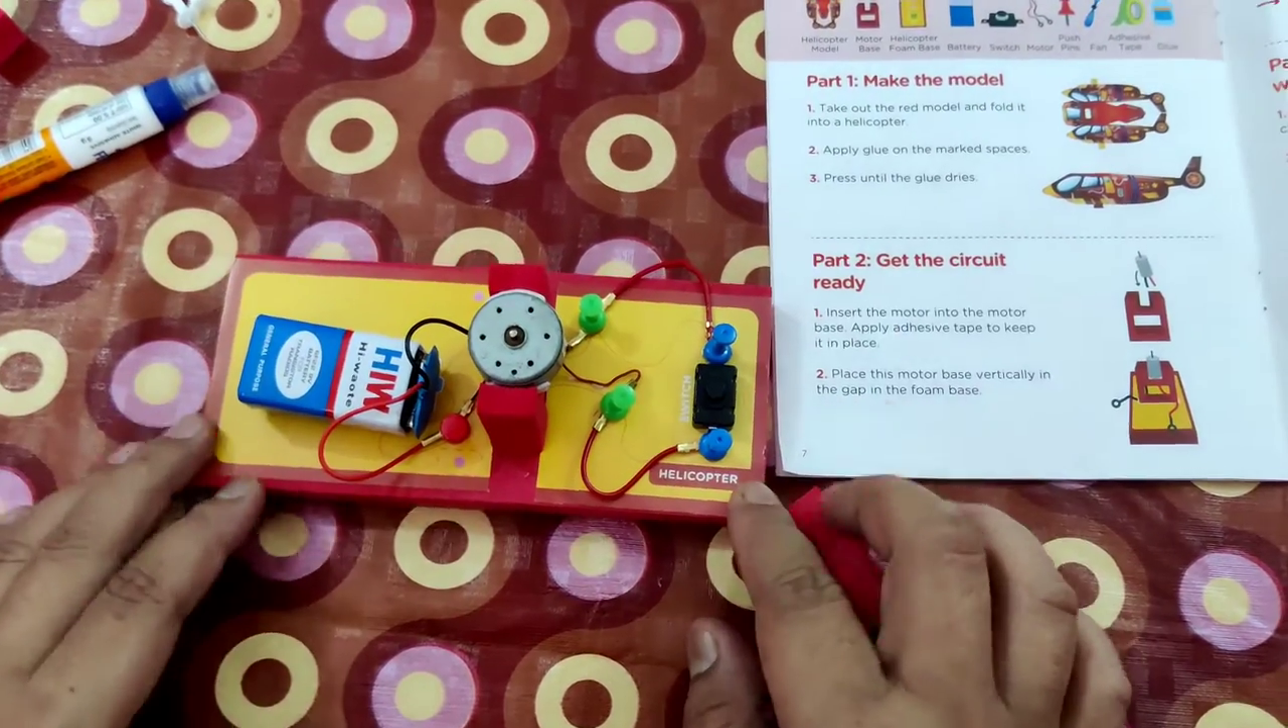The battery and the wires and the motor and the switch are all connected now.